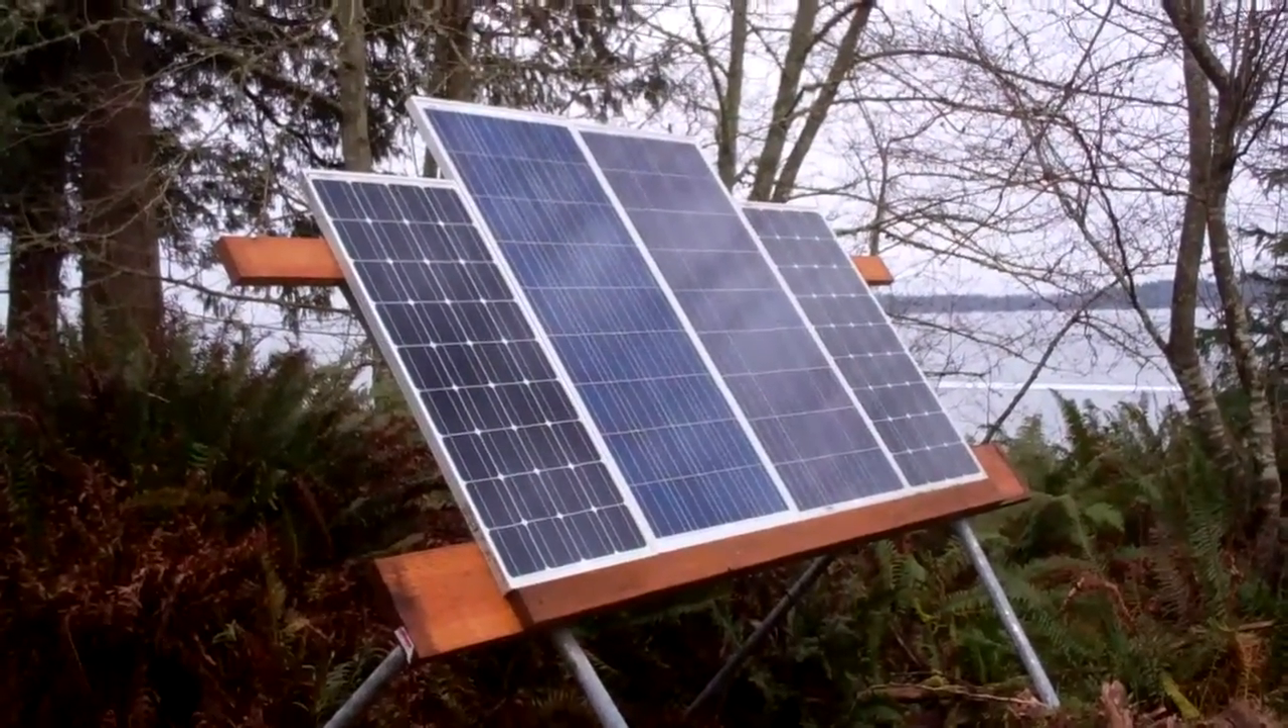Over the last couple days, I've just finished installing the panels on this new stand I built last summer.